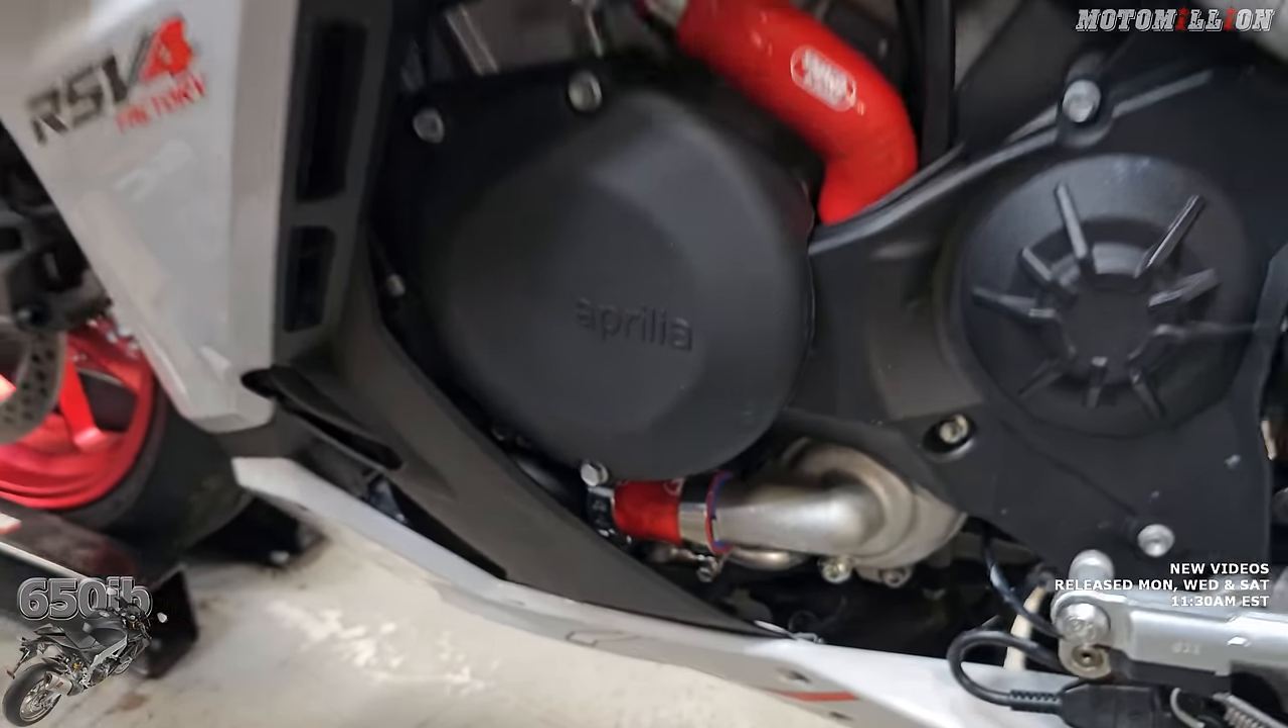All the fairings are back on, all the fasteners are where they belong, and we got the Samco hoses with engine ice coolant installed on the motorcycle.